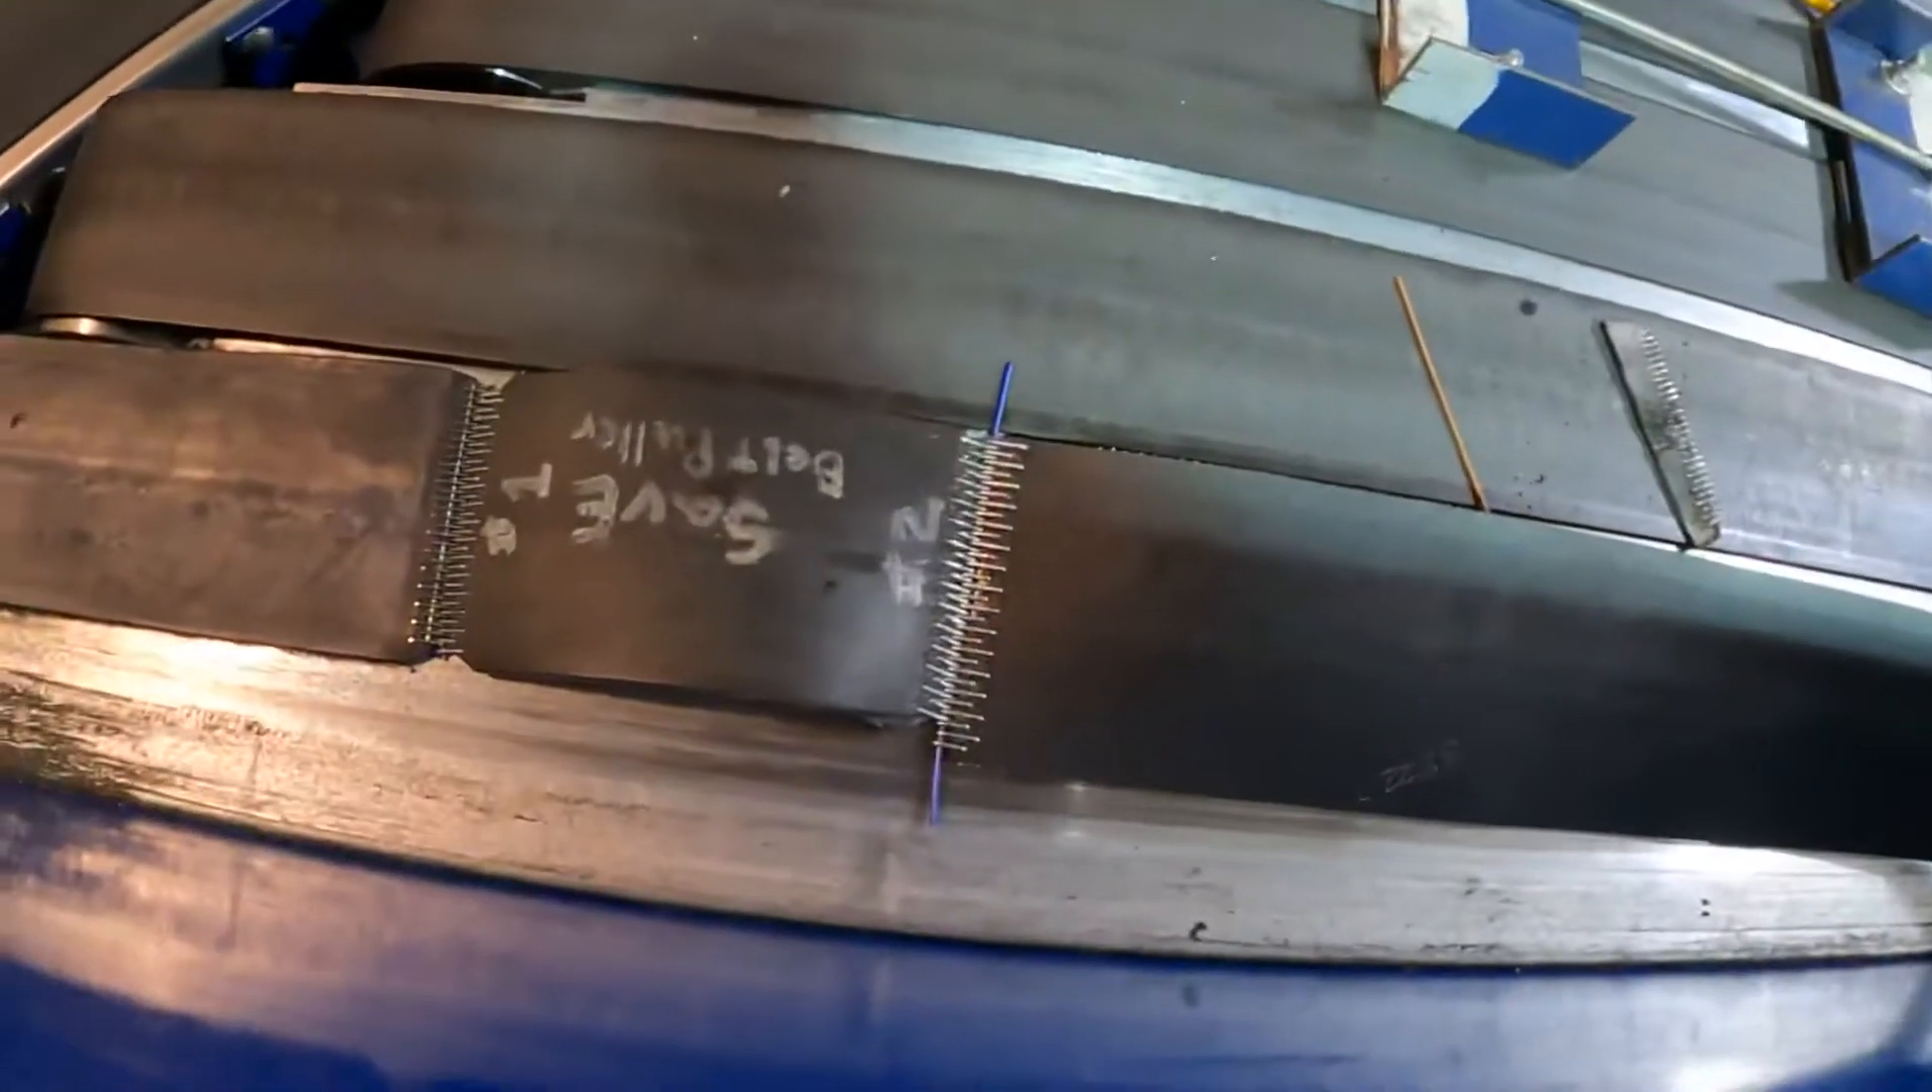Okay so now we've got the new belt laced to the old belt.